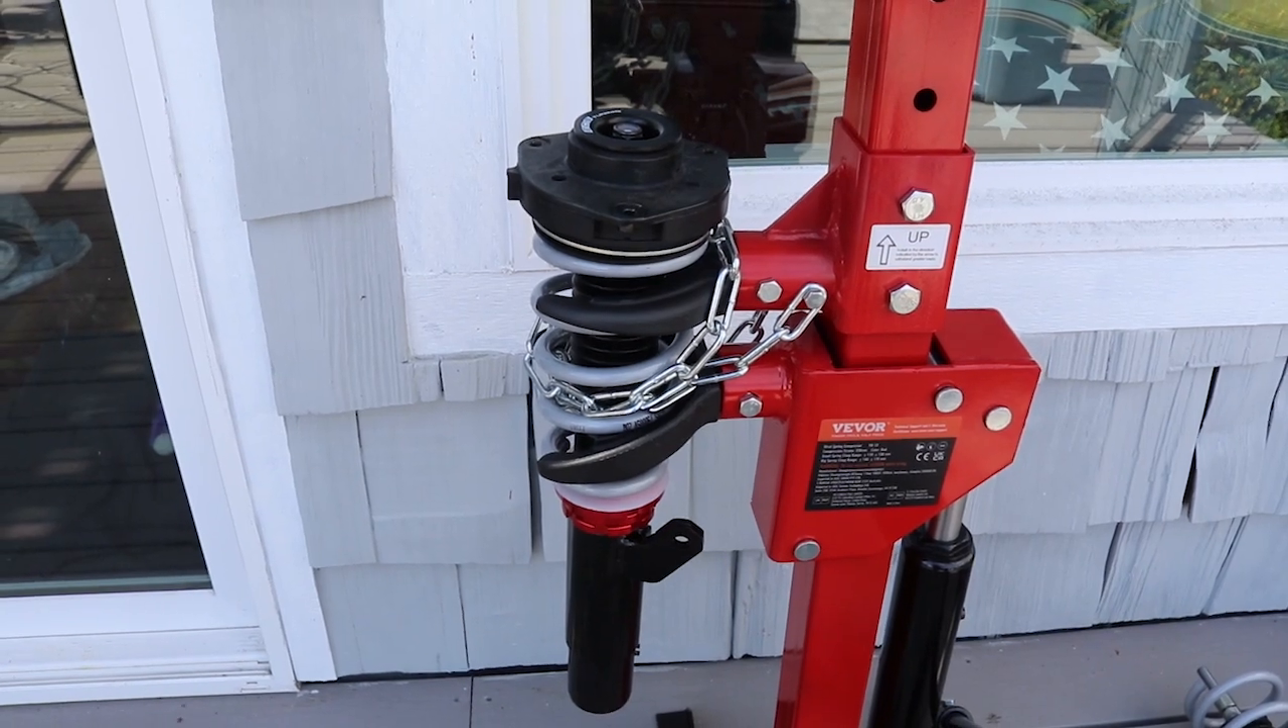I've taken the chain and wrapped it a couple times around the spring and the shock.